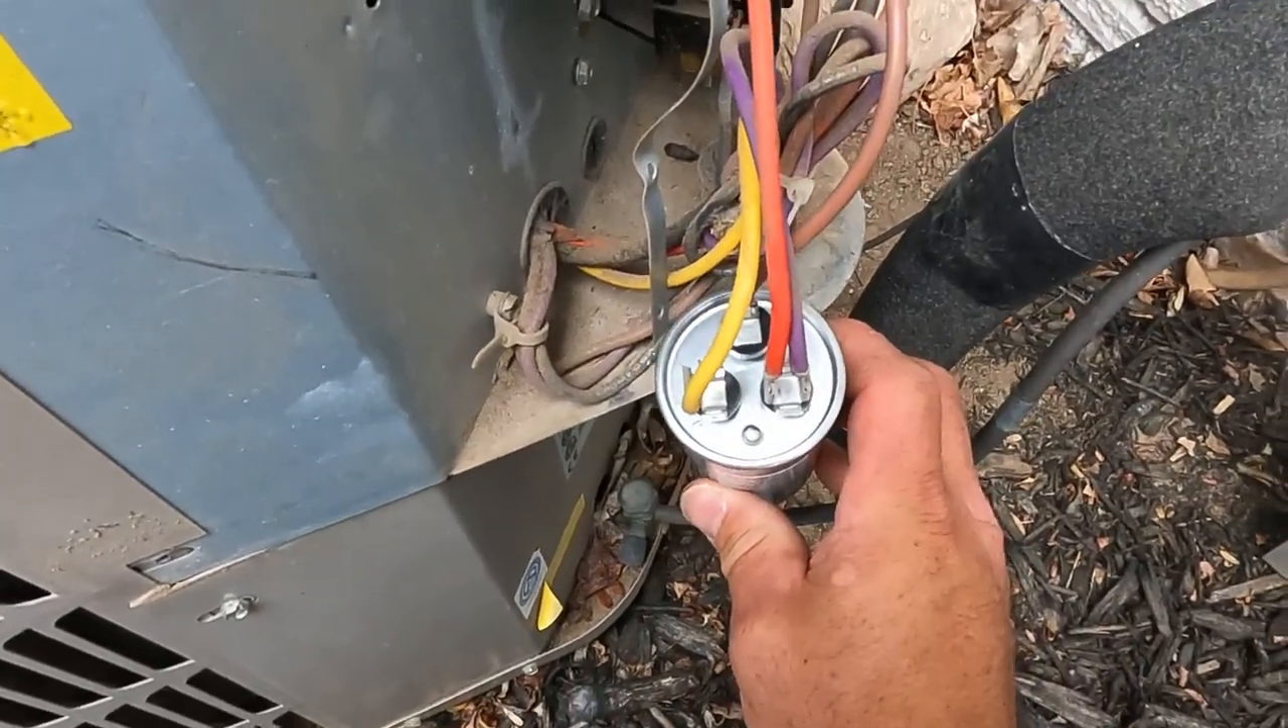Okay so now we got our new capacitor hooked up.